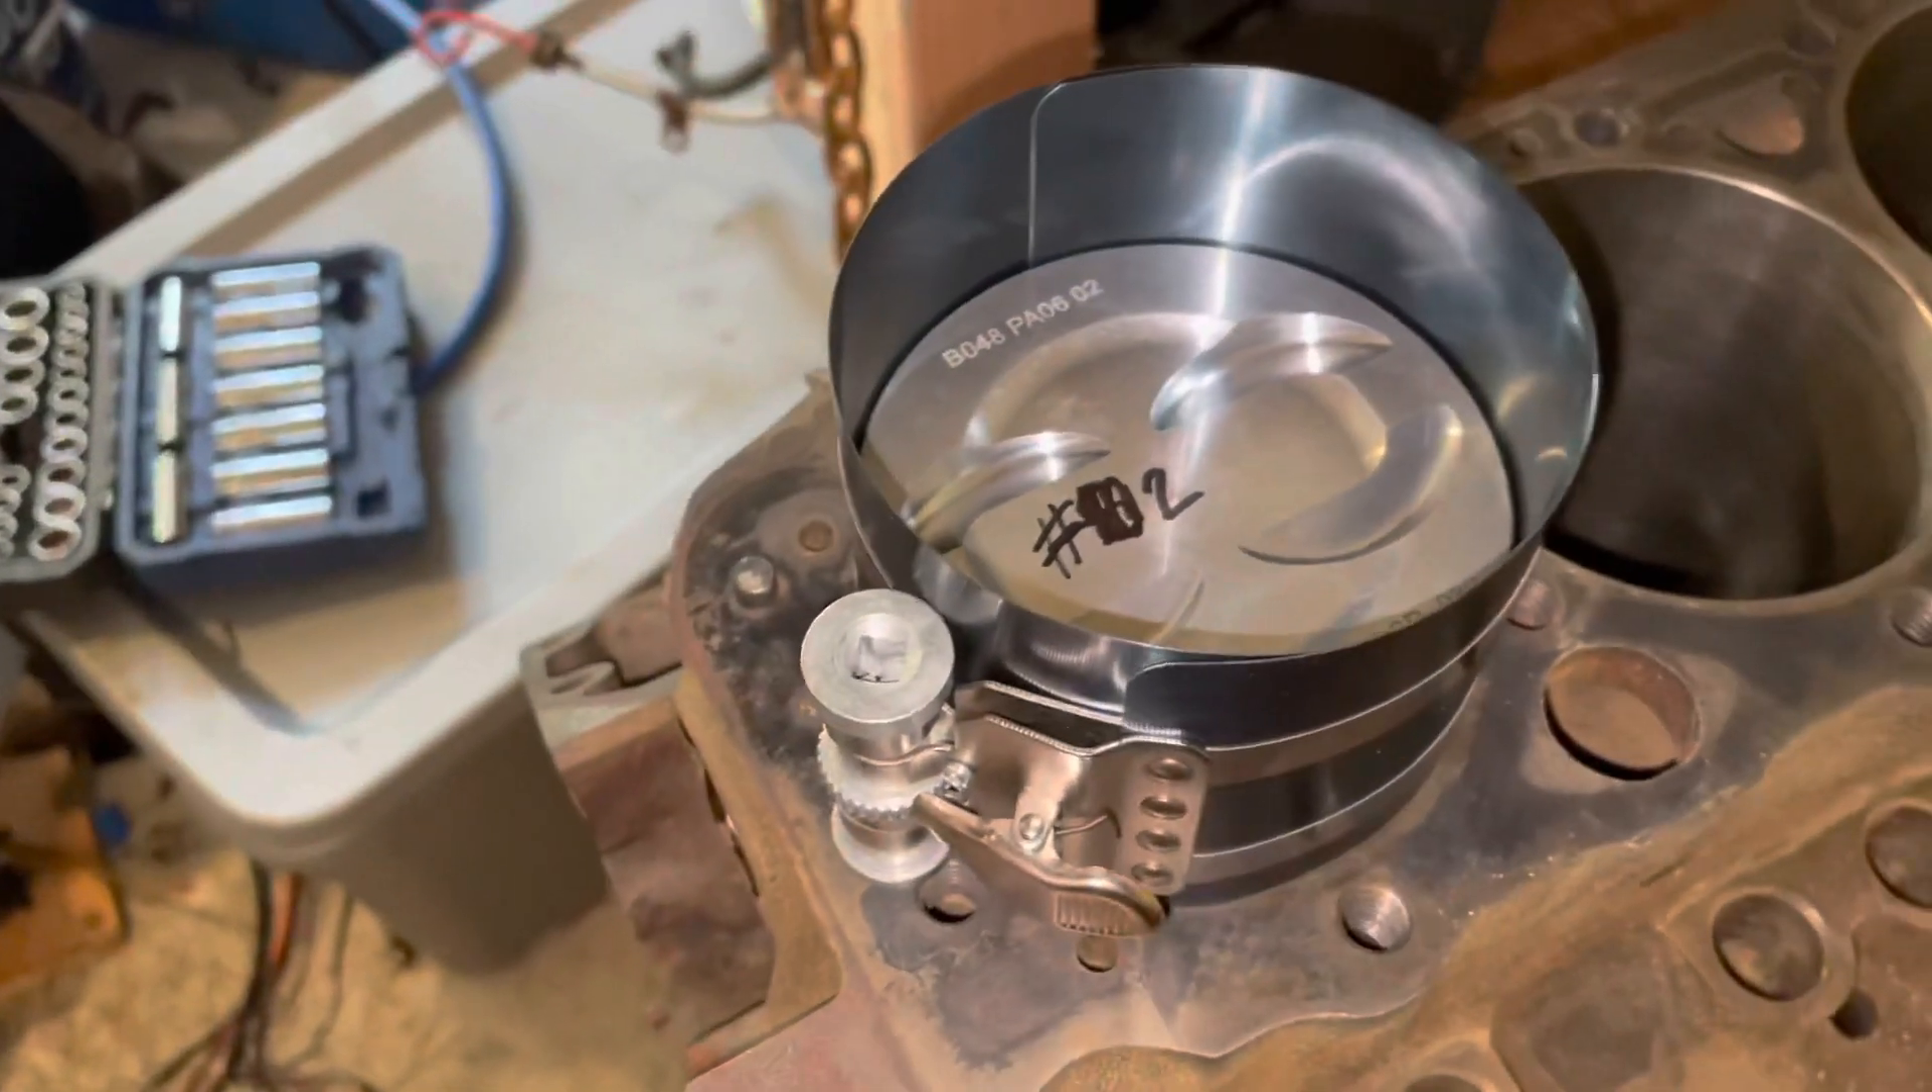The ring compressor is now on the piston and you can see I've got it snugged up pretty tight. It's, uh, compressing the rings all the way around. The piston is sitting up inside the ring compressor. It's not flush like it was when I, before I put the ring compressor on. It's, it's up inside the ring compressor, maybe a half inch to three quarters of an inch.